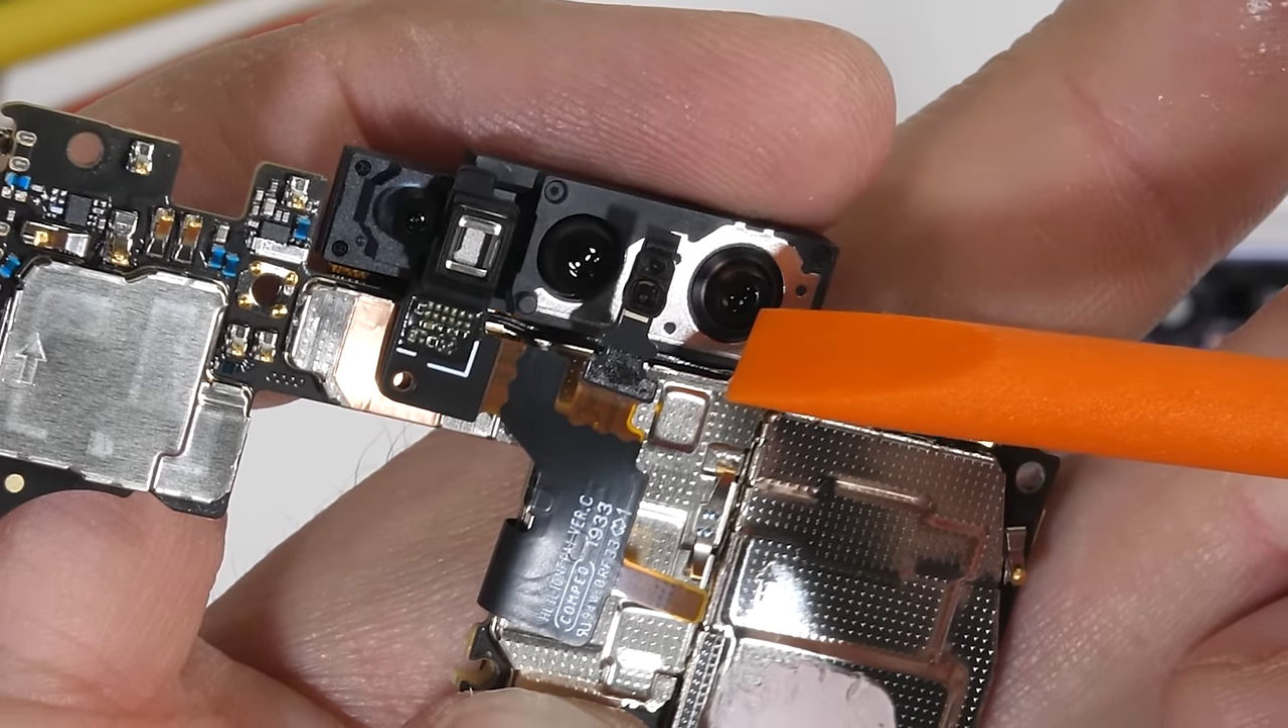The motherboard still has the front cameras attached with their Lego style ribbon connectors.